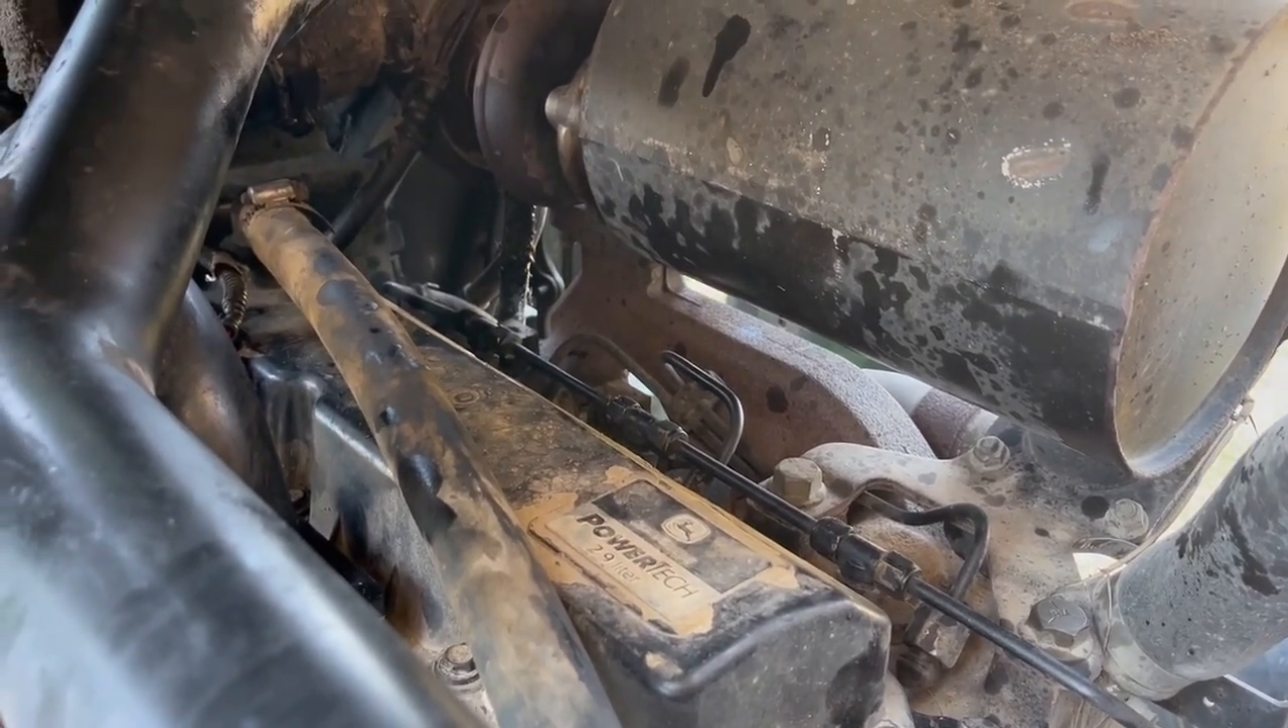We've got the valve cover back on.